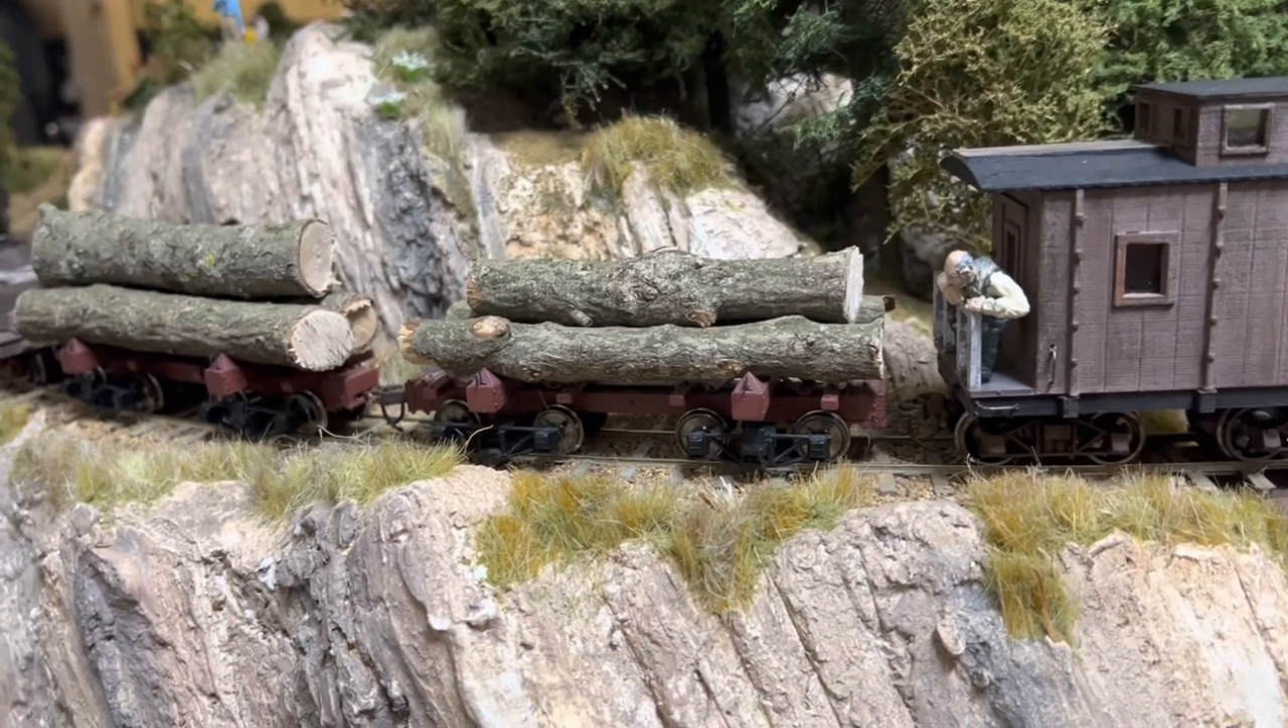I got my end railing put in. Added a conductor who's leaning over the railing. Looks like he's checking out the truck on the car in front of him.